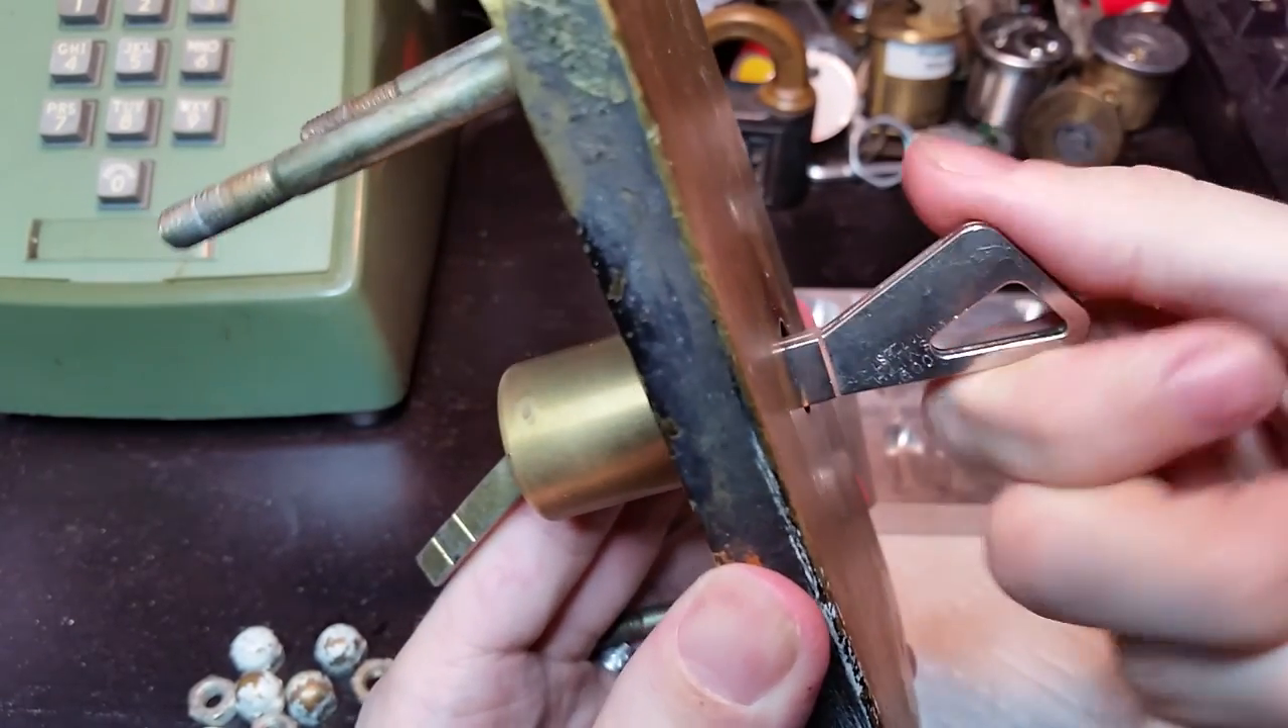The key is in.